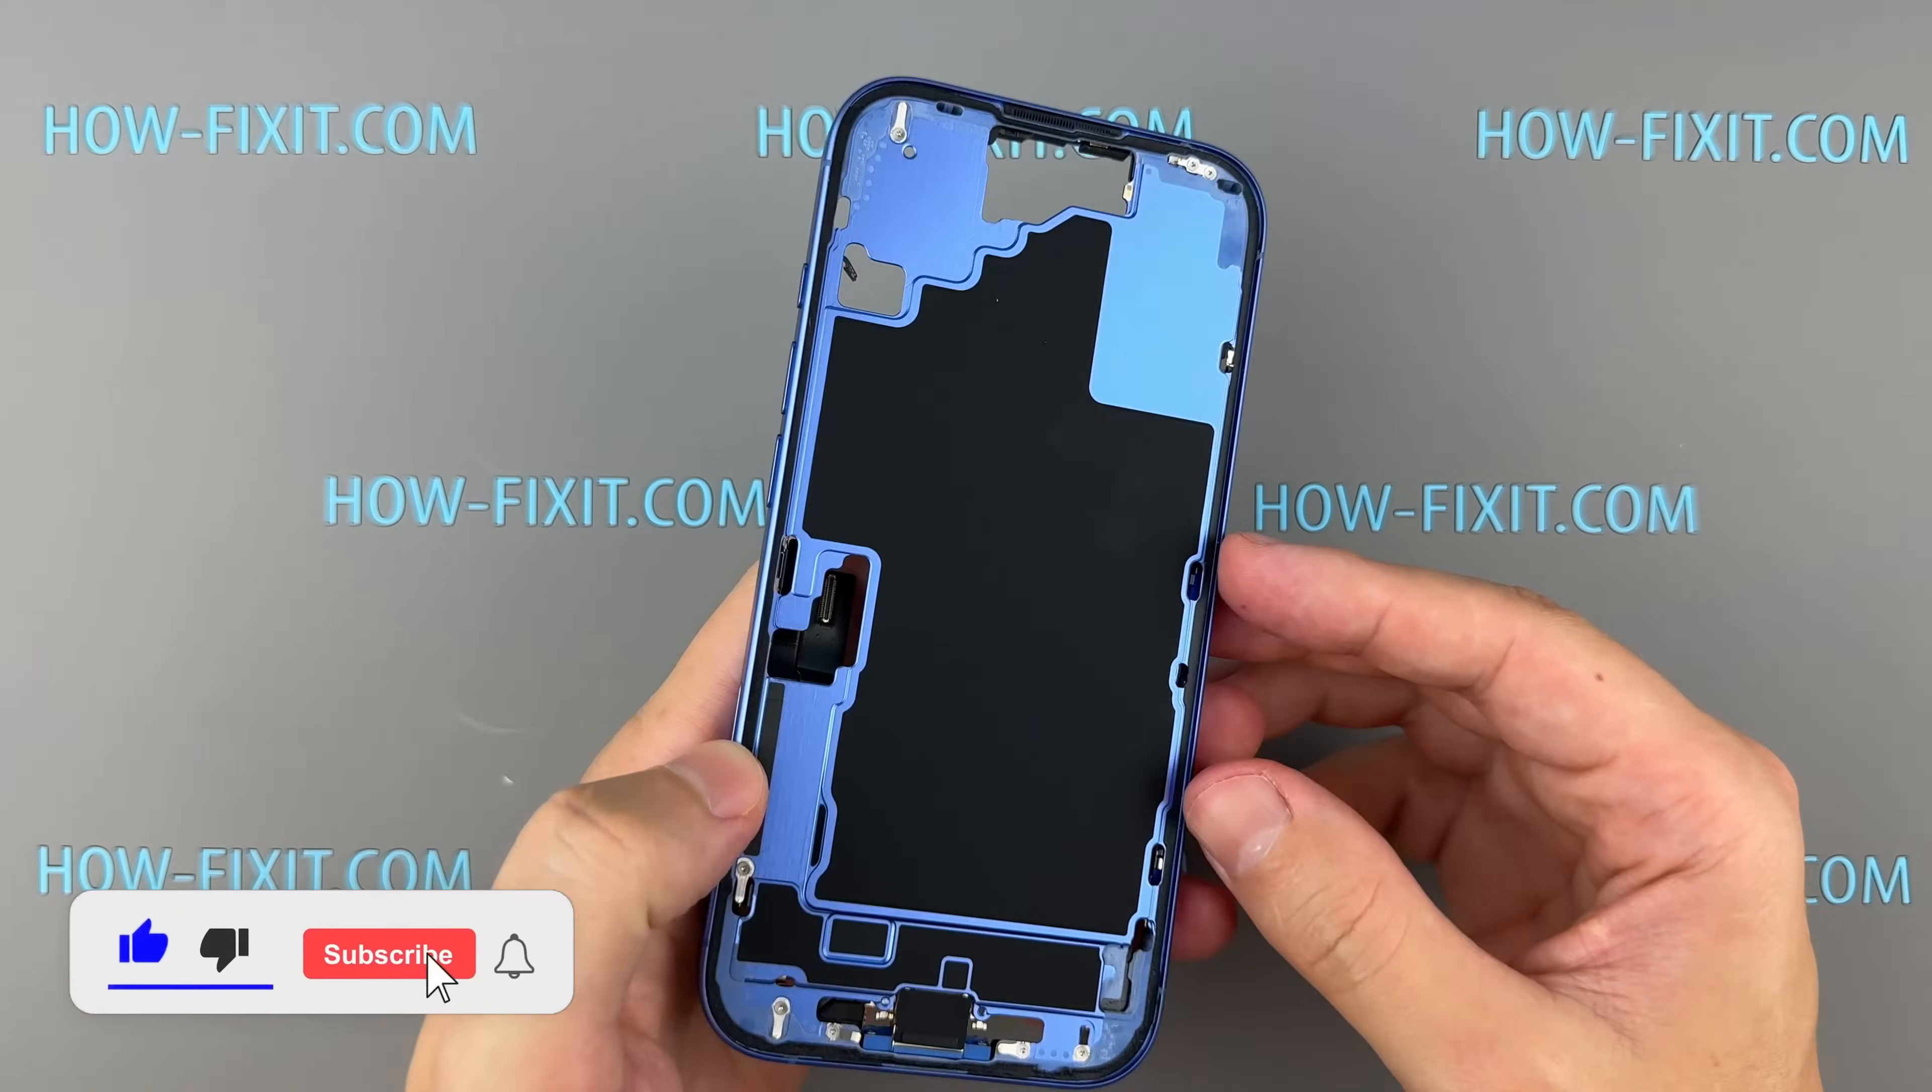So, the iPhone 16 is completely disassembled, and we can sum it up.